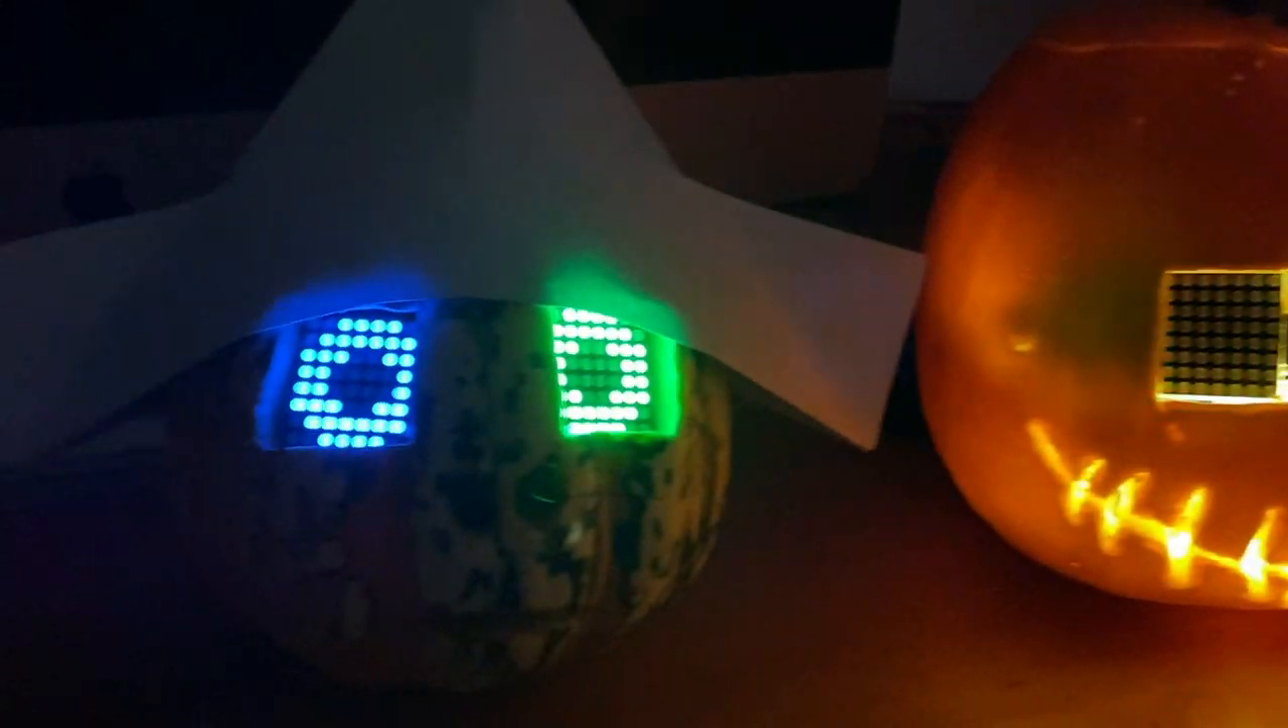We've now finished cutting out our pumpkins and we've put our LED matrix displays inside the eye sockets that we've cut out.